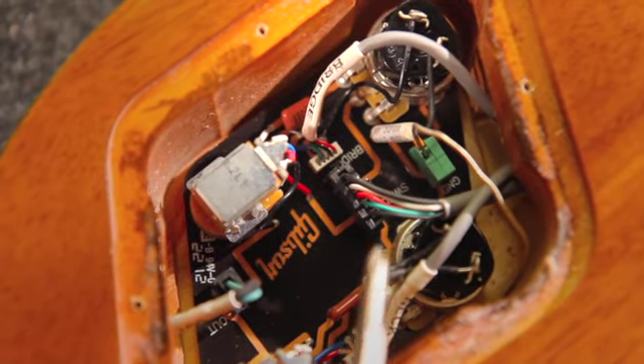Now that we've removed the back plate and the screws, now you can see the inside of the control cavity.